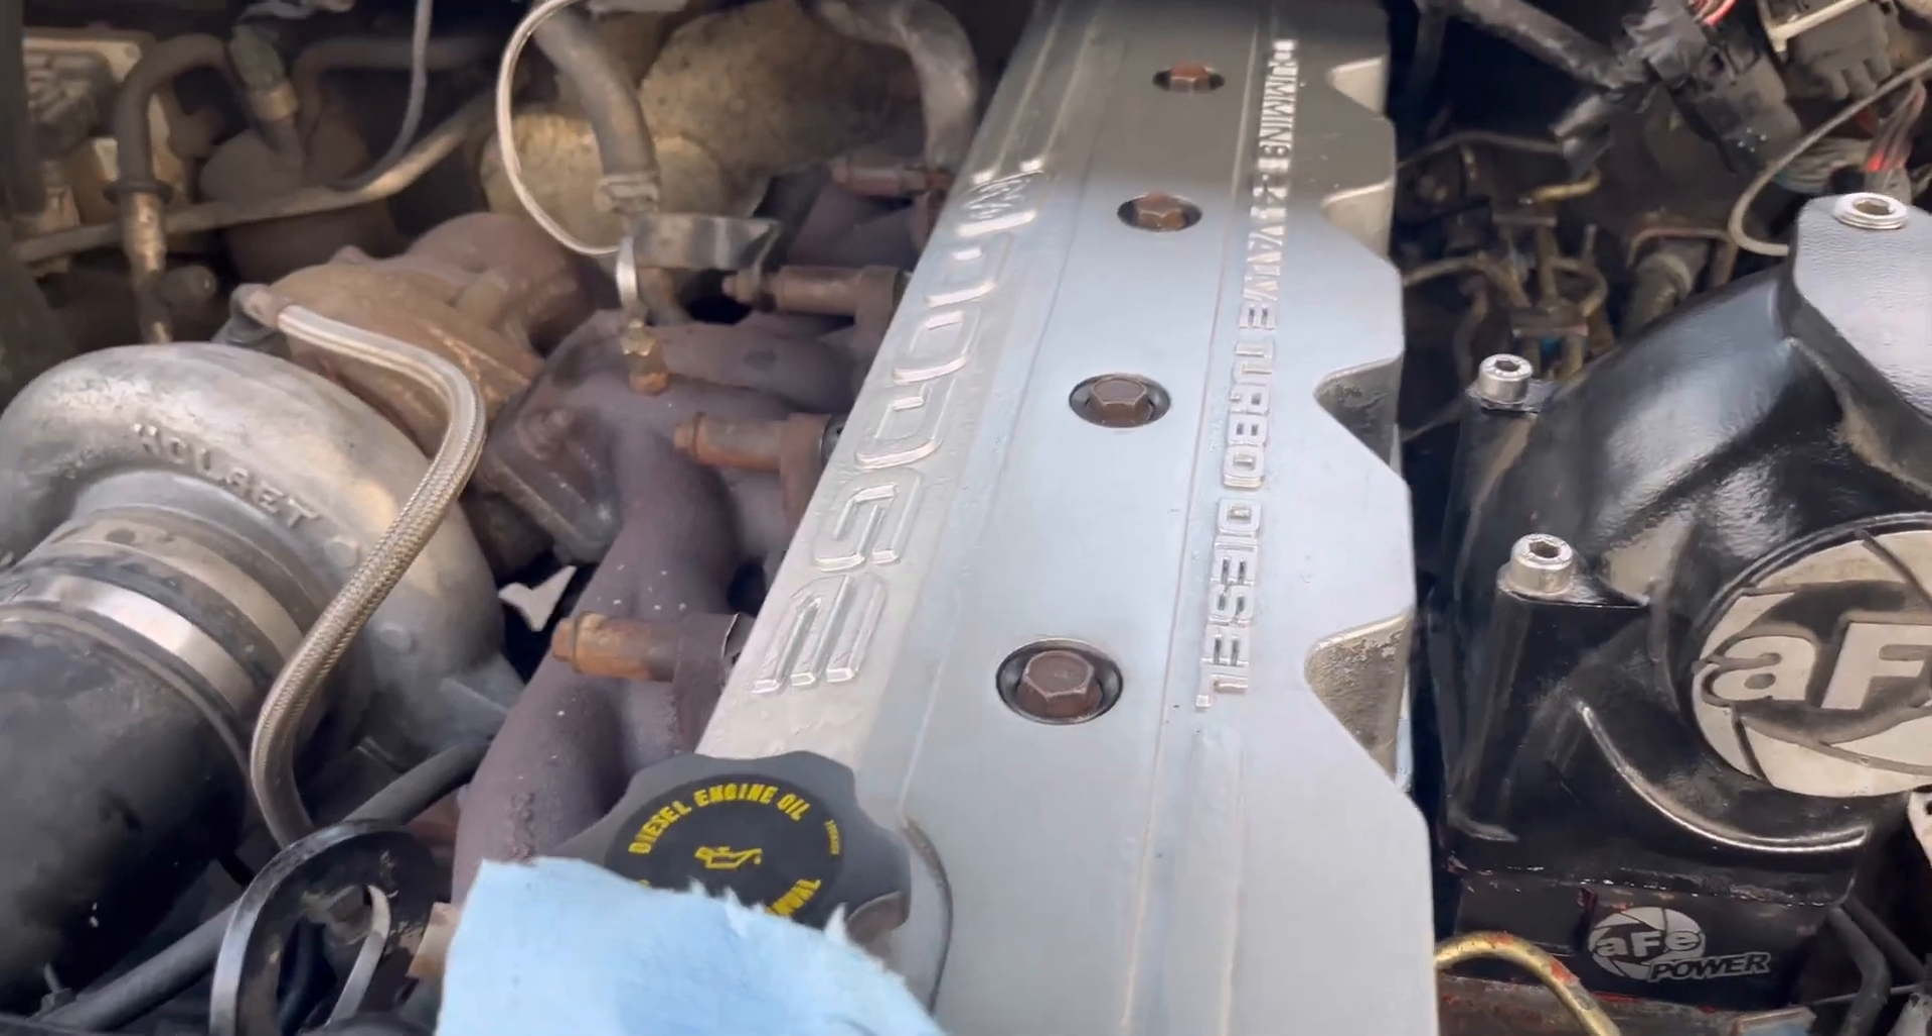So that's my valve cover back on.